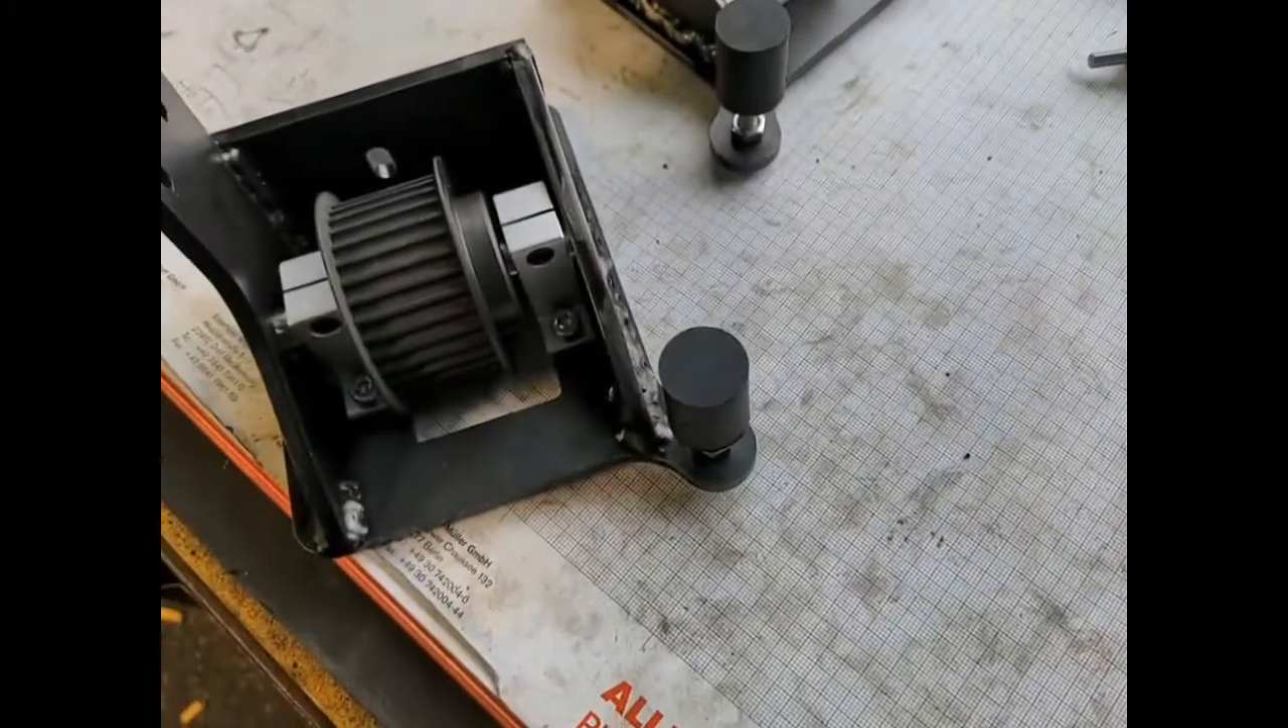Ich habe jetzt die rollen montiert und auch schon mal die achsanschläge wieder diese gummi stopper.